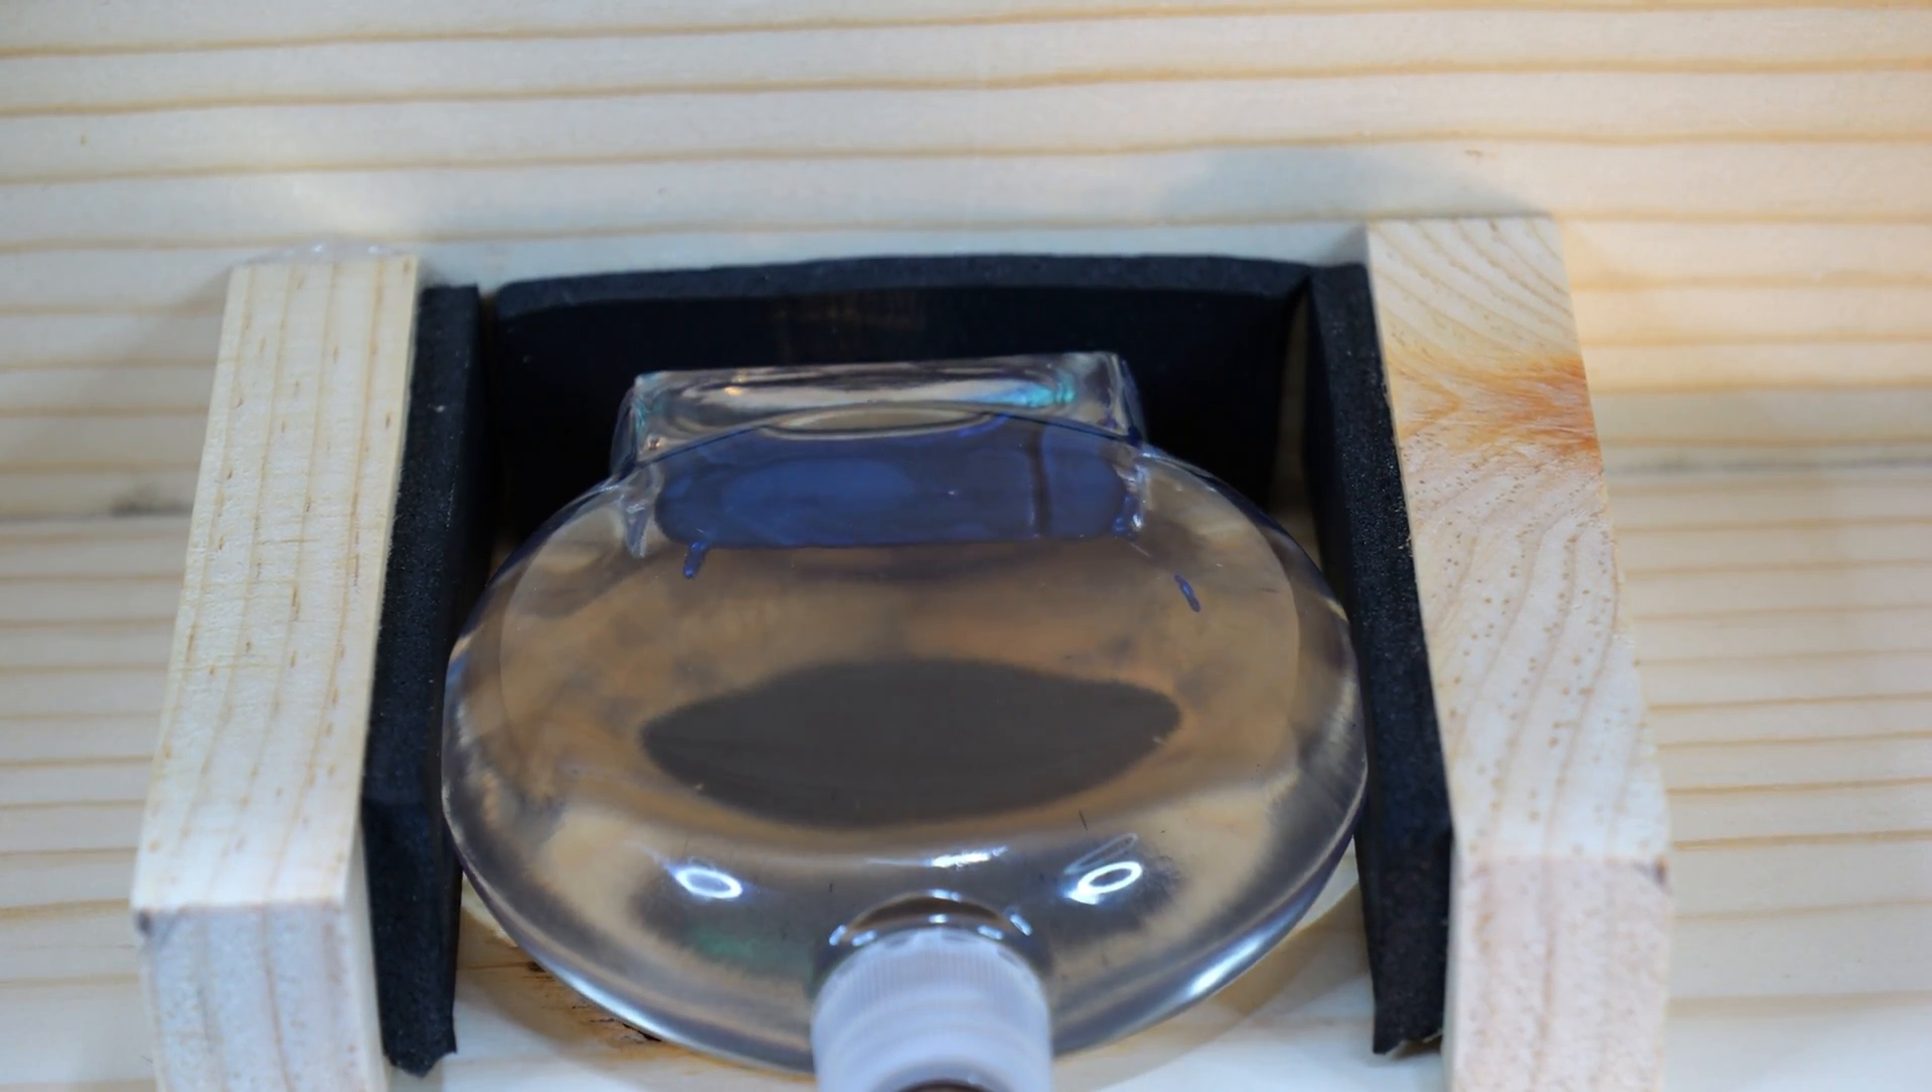I dry fit in the ferrofluid bottle just to see if it fits nice and snug and I'm super happy with it.